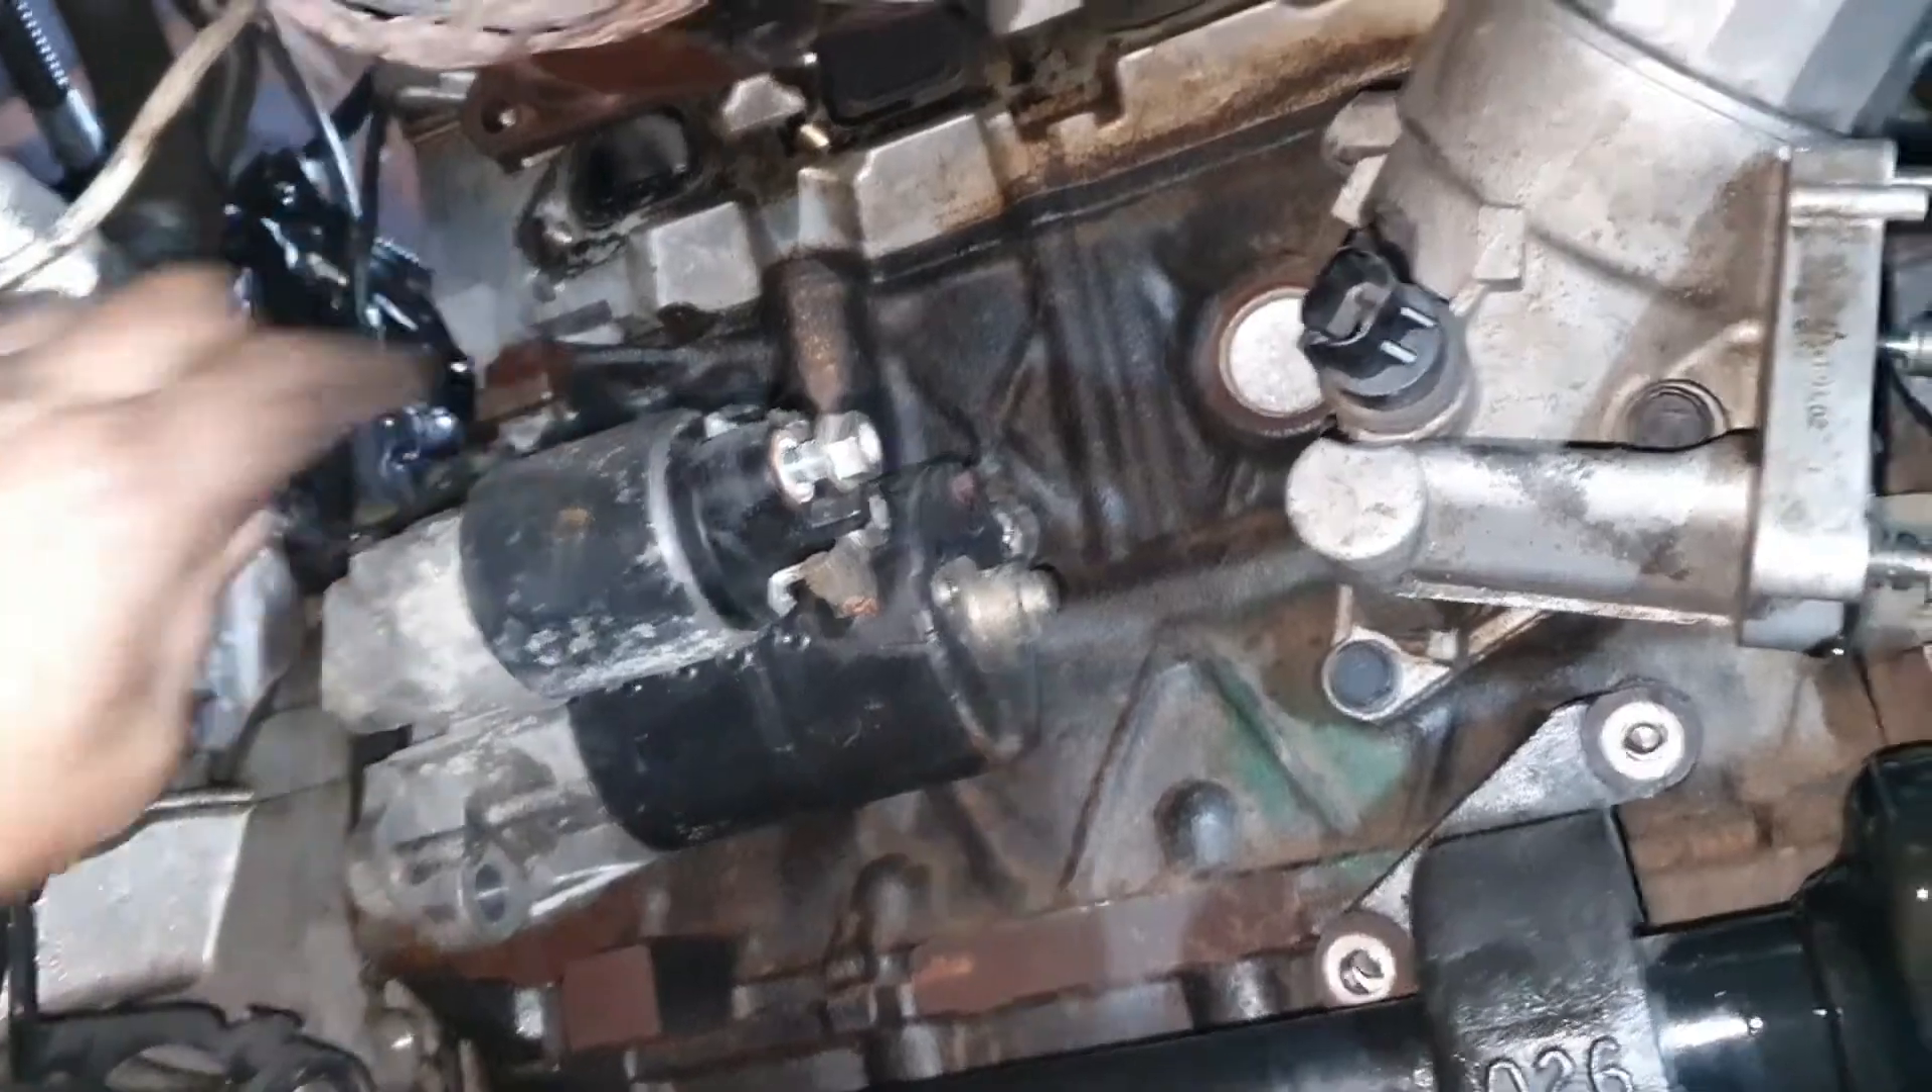So i removed almost everything as you can clearly see in here i just have to remove the starter.